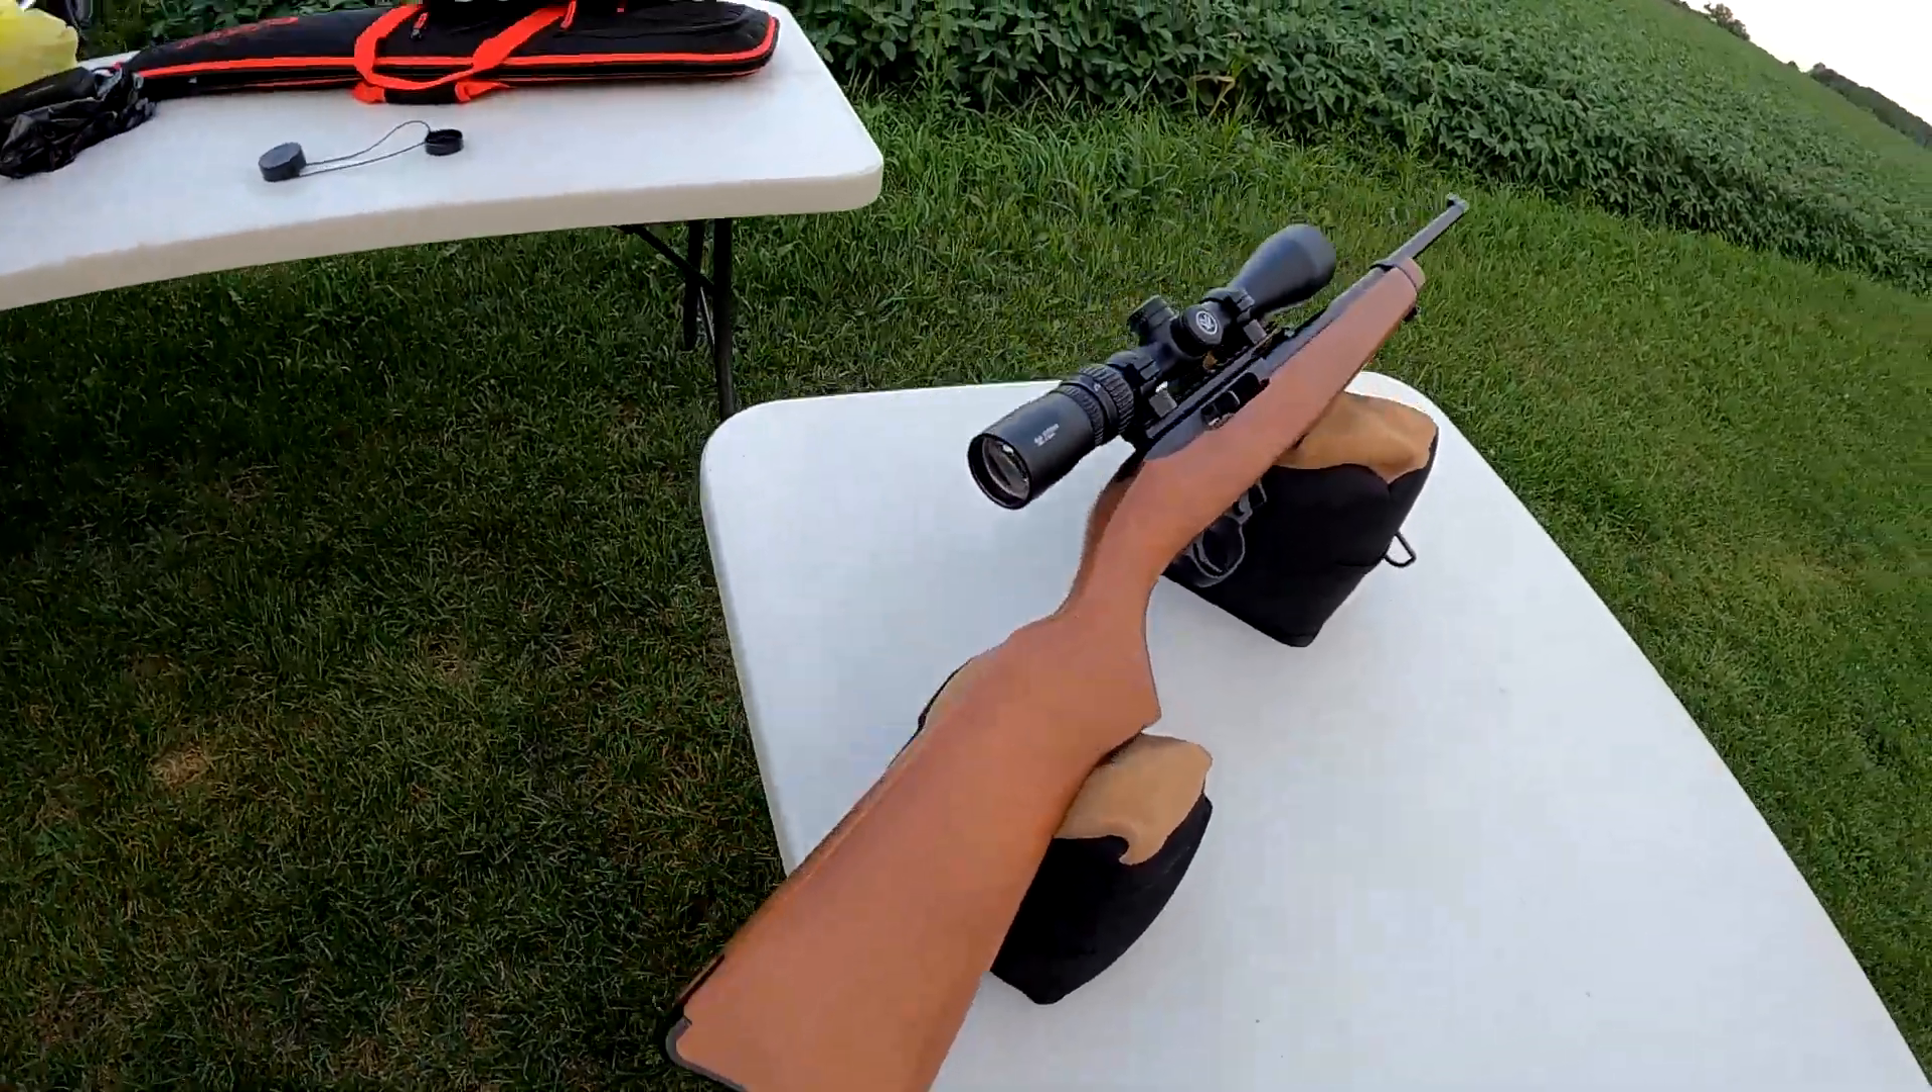The scope mount is complete.